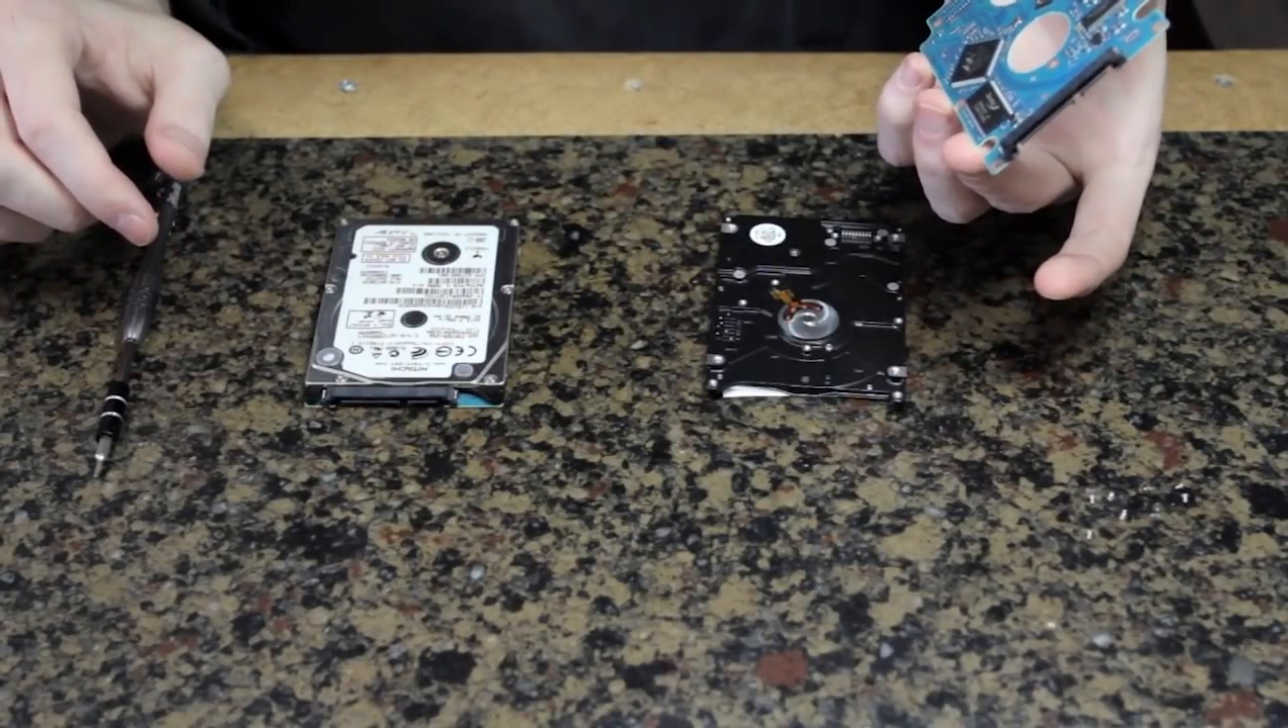Alright, there's the controller board off of the laptop, old laptop, and everything on there is good to go.